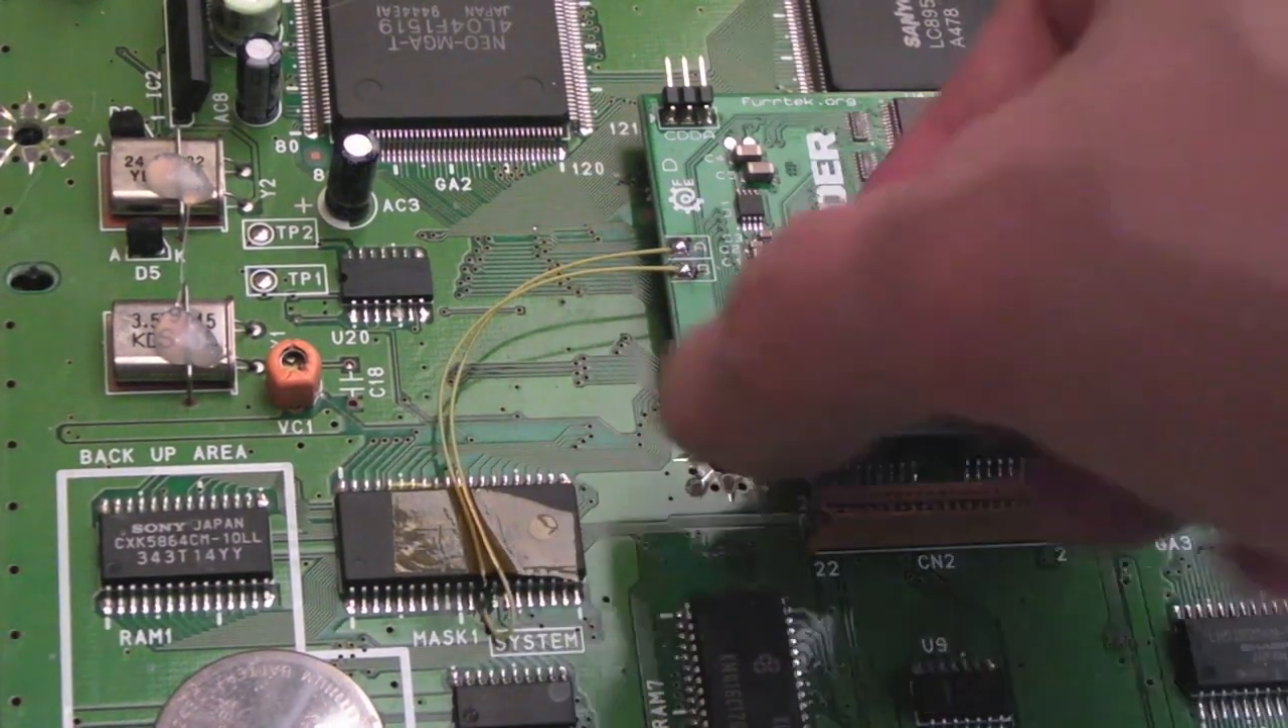There we go that's our two wires joined up.